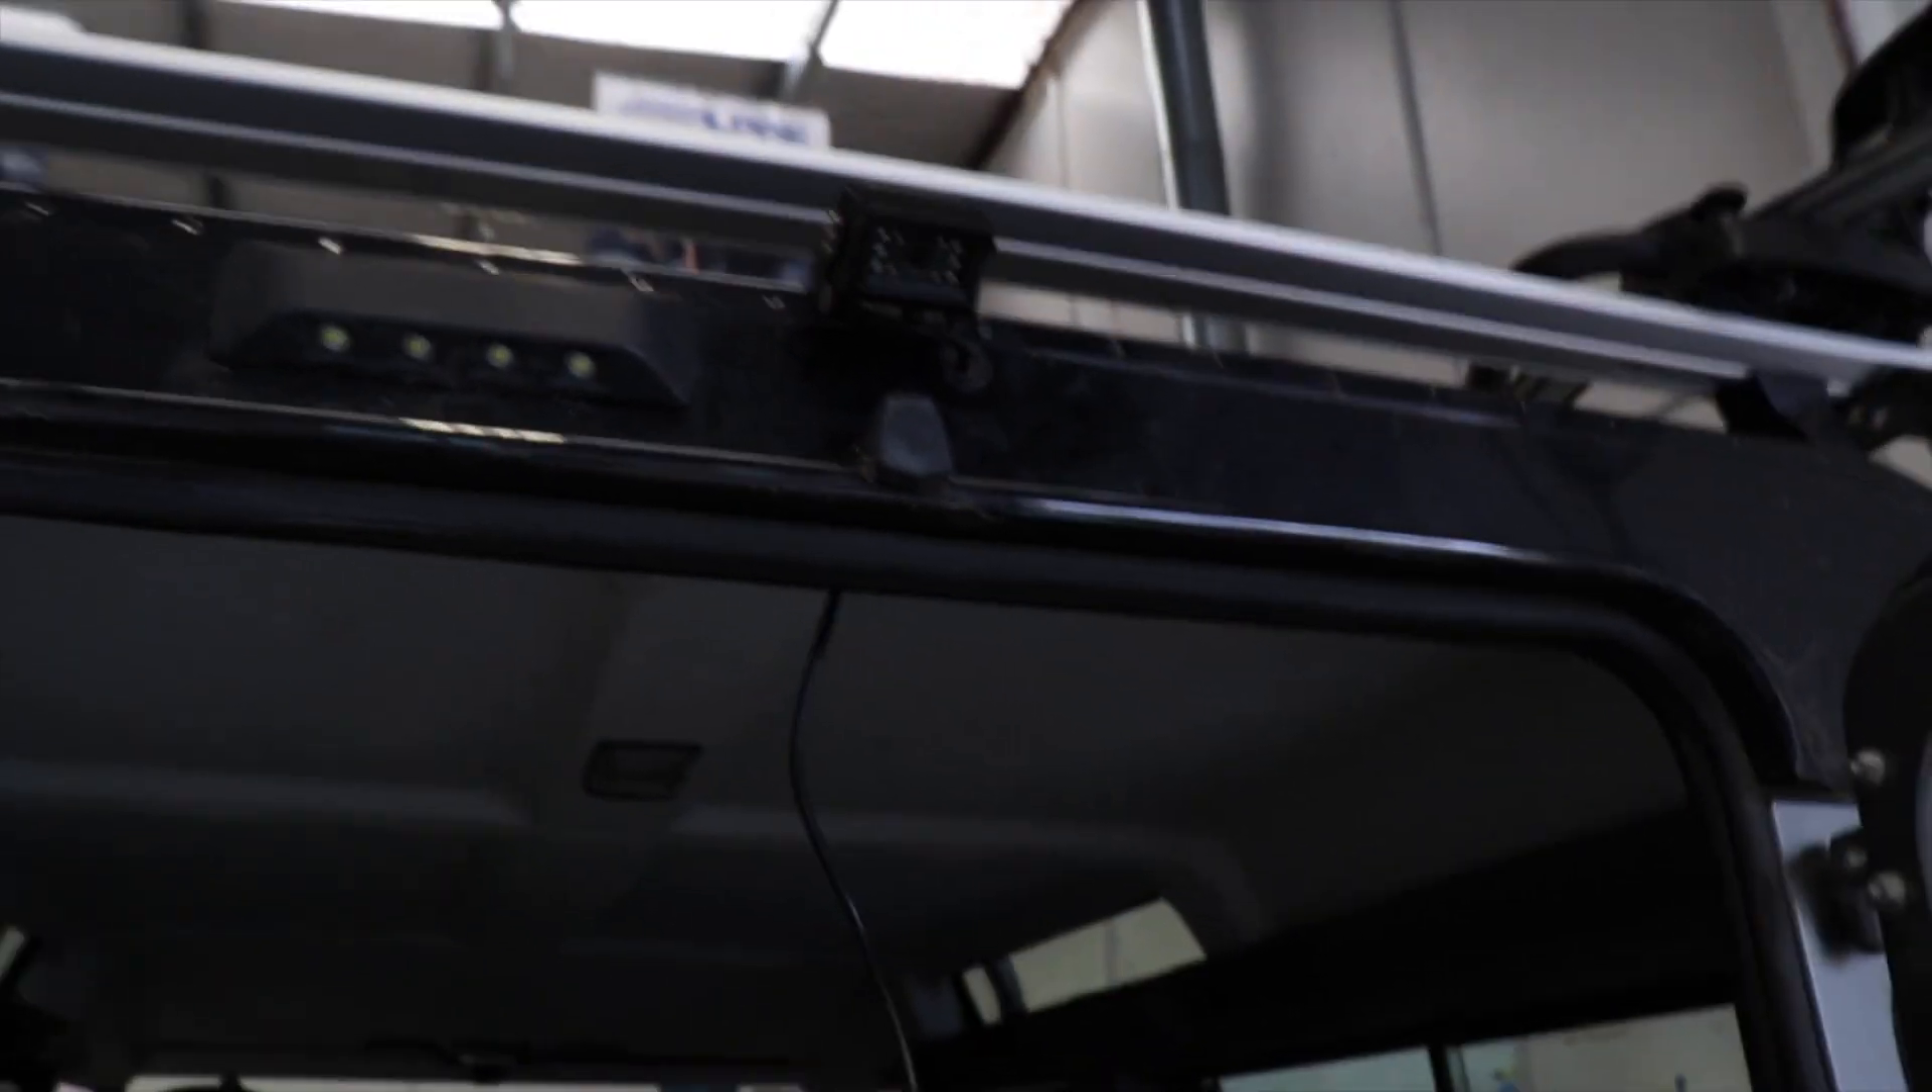So he's got the camera mounted up there. Which just looks real good.